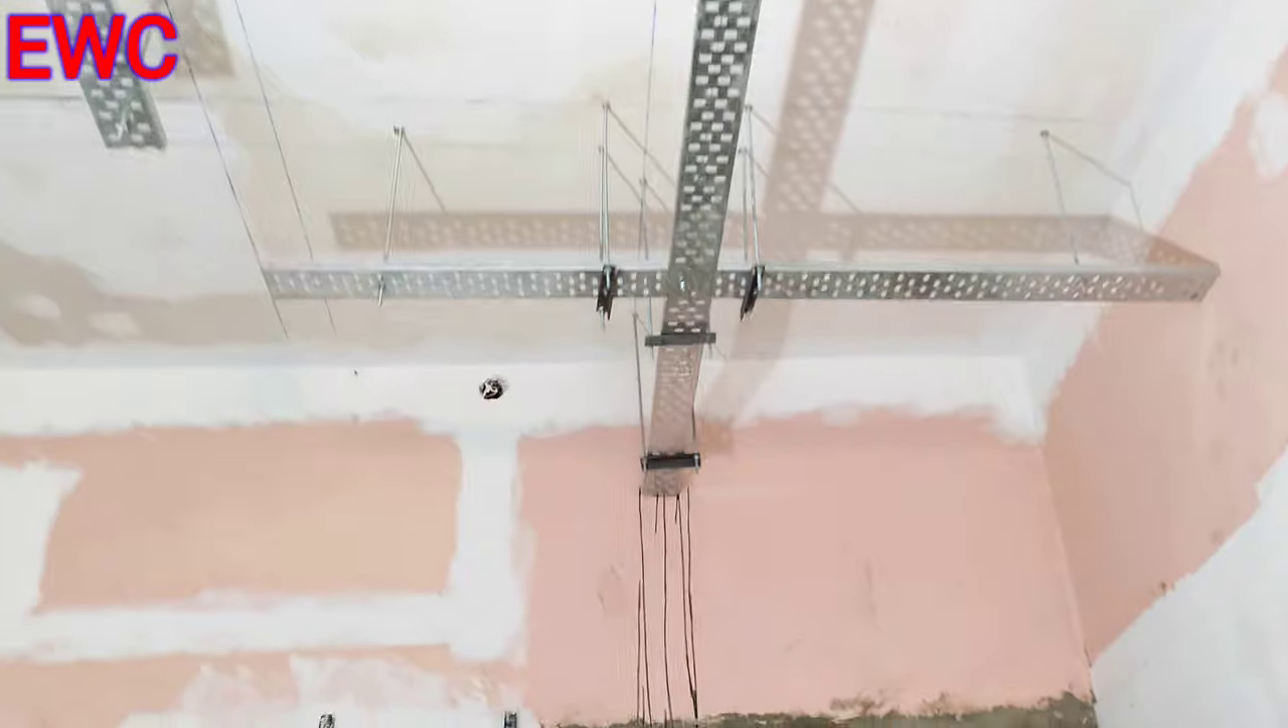यहां पर cable tray लग गया।